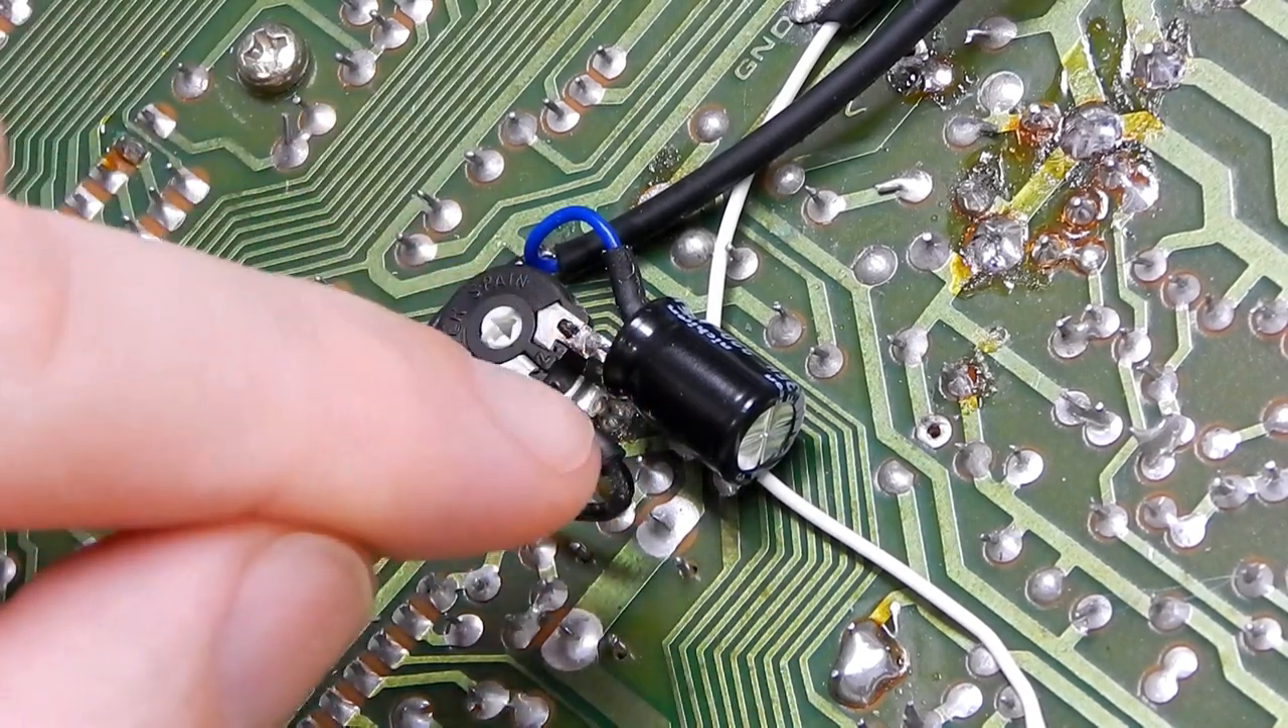So I have added a 220 UF 35 volt capacitor.